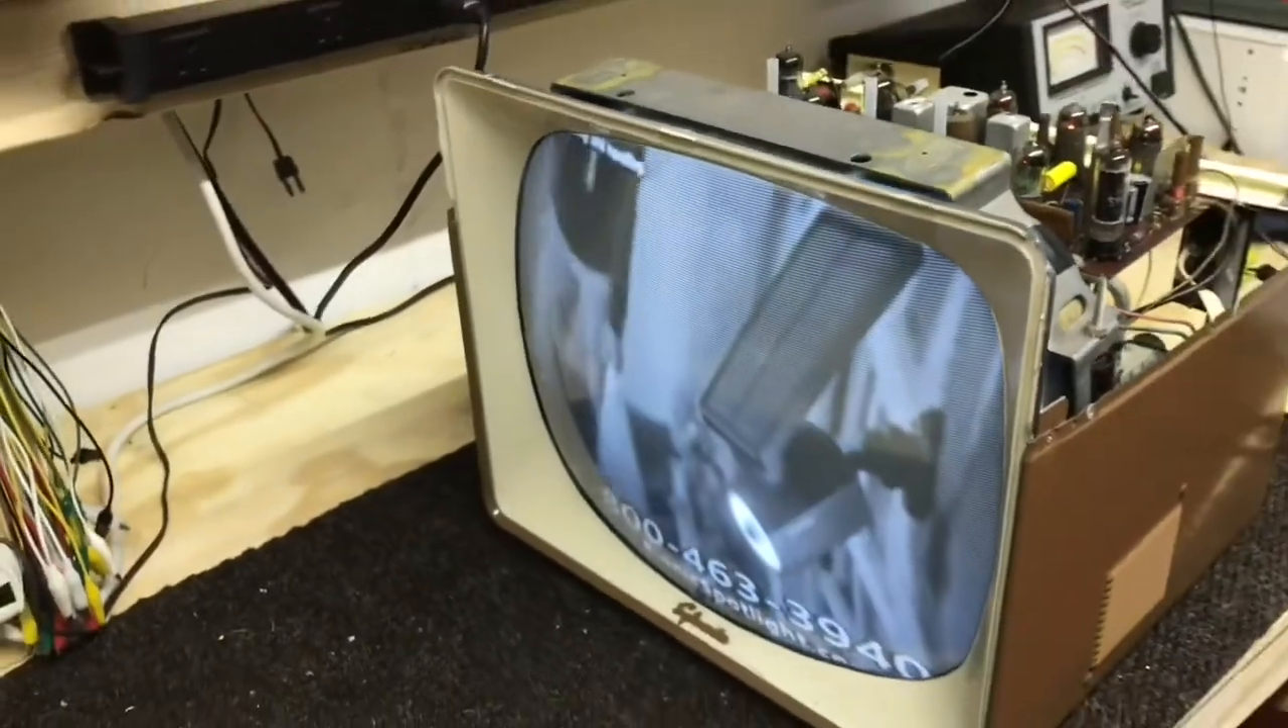You got the picture tube back in the cabinet the chassis is mounted back in it.